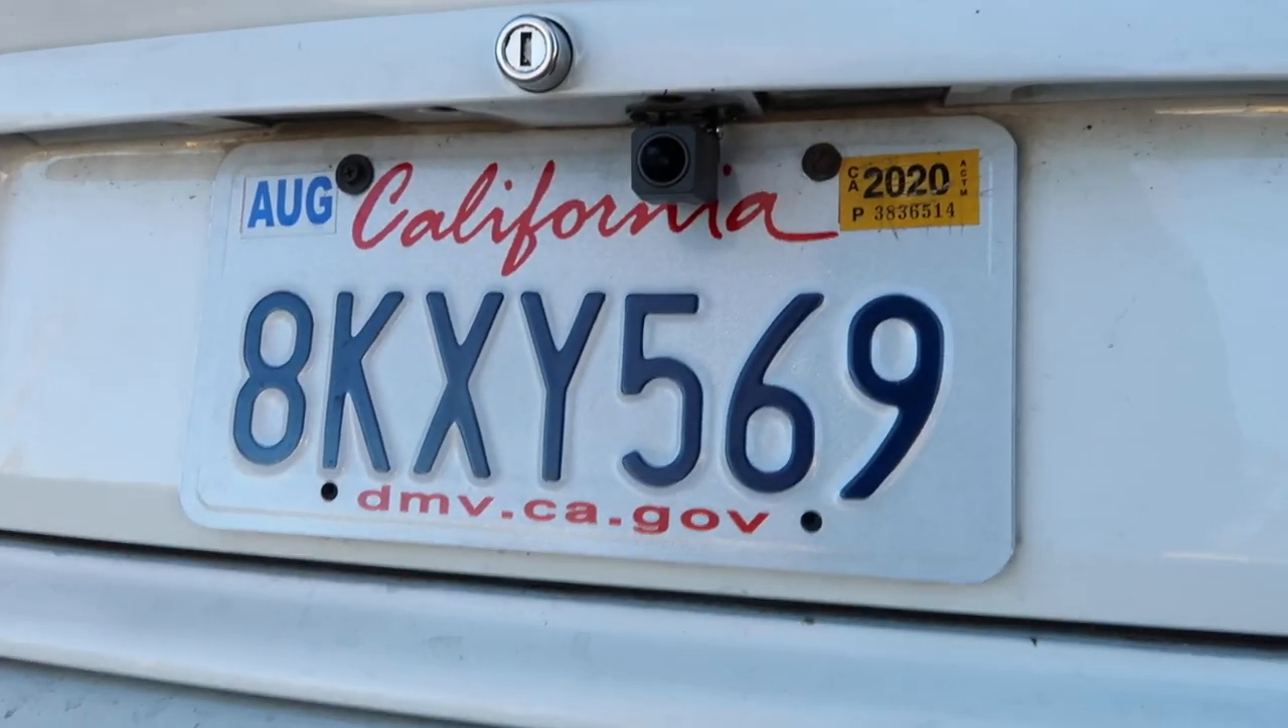All right, guys, just like that, backup camera is installed. So we're good to go on that.